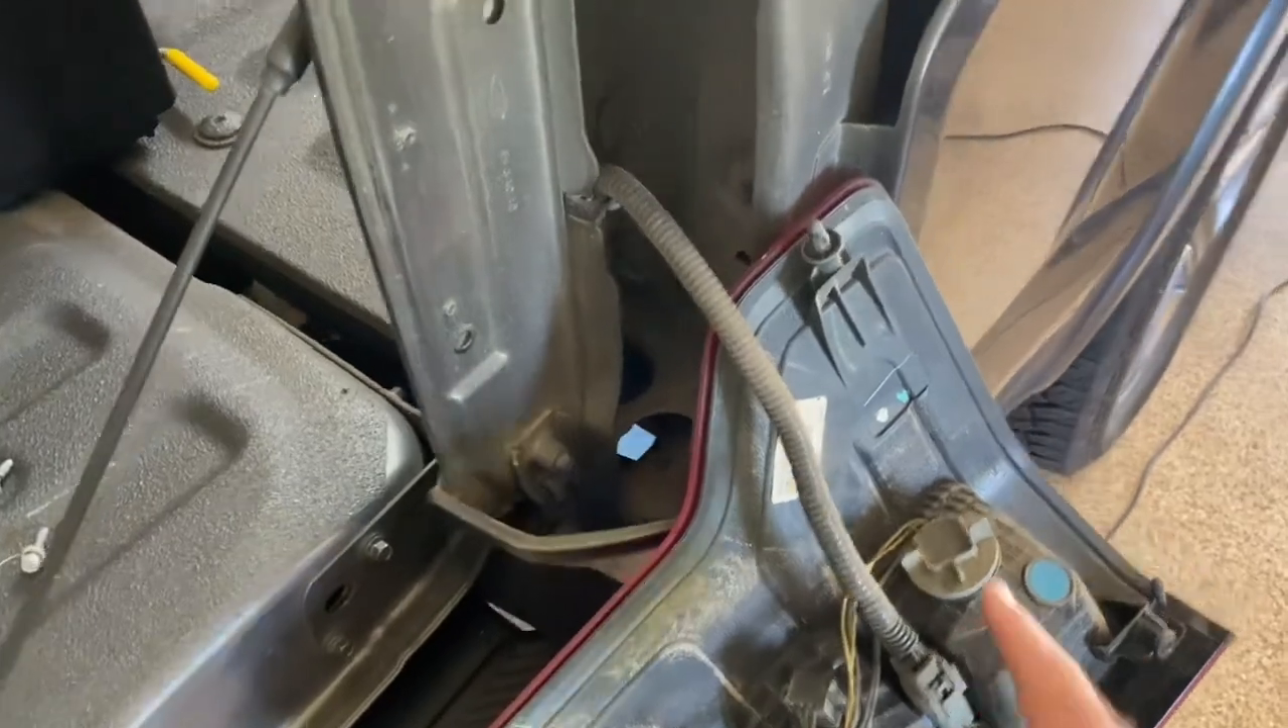Okay we got the tail light off.